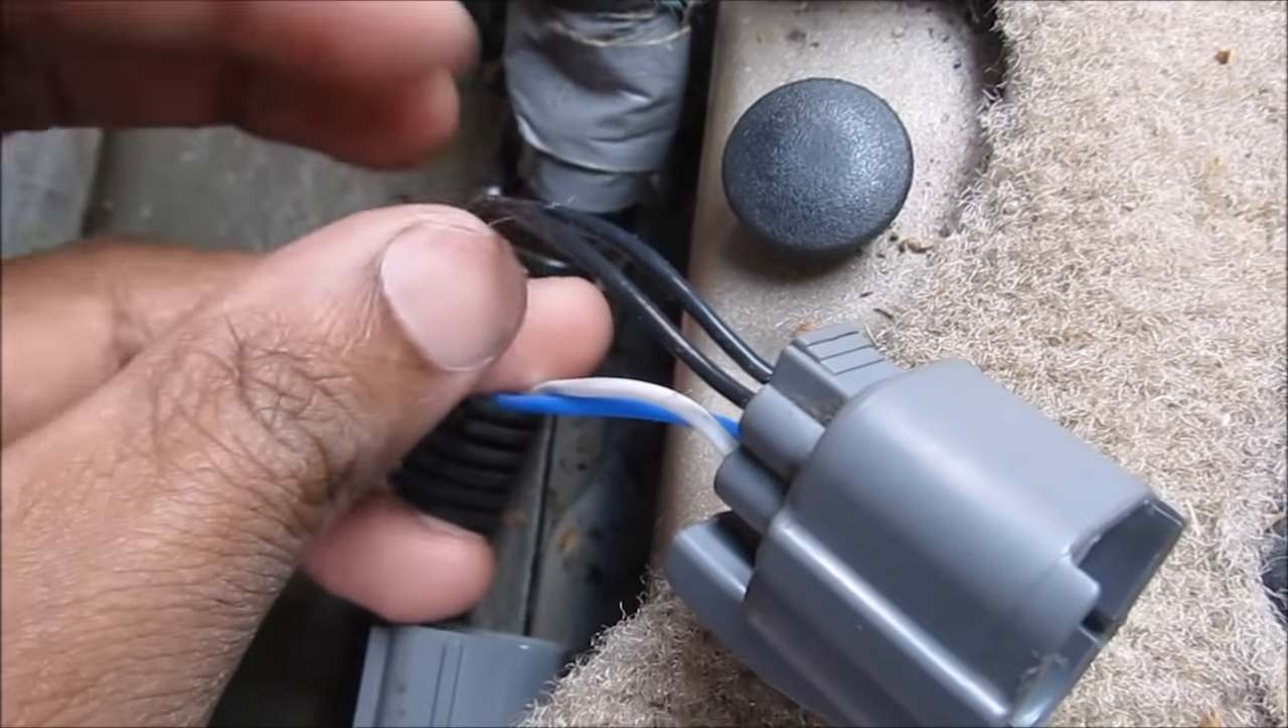Here's the shielding removed from the oxygen sensor plug.